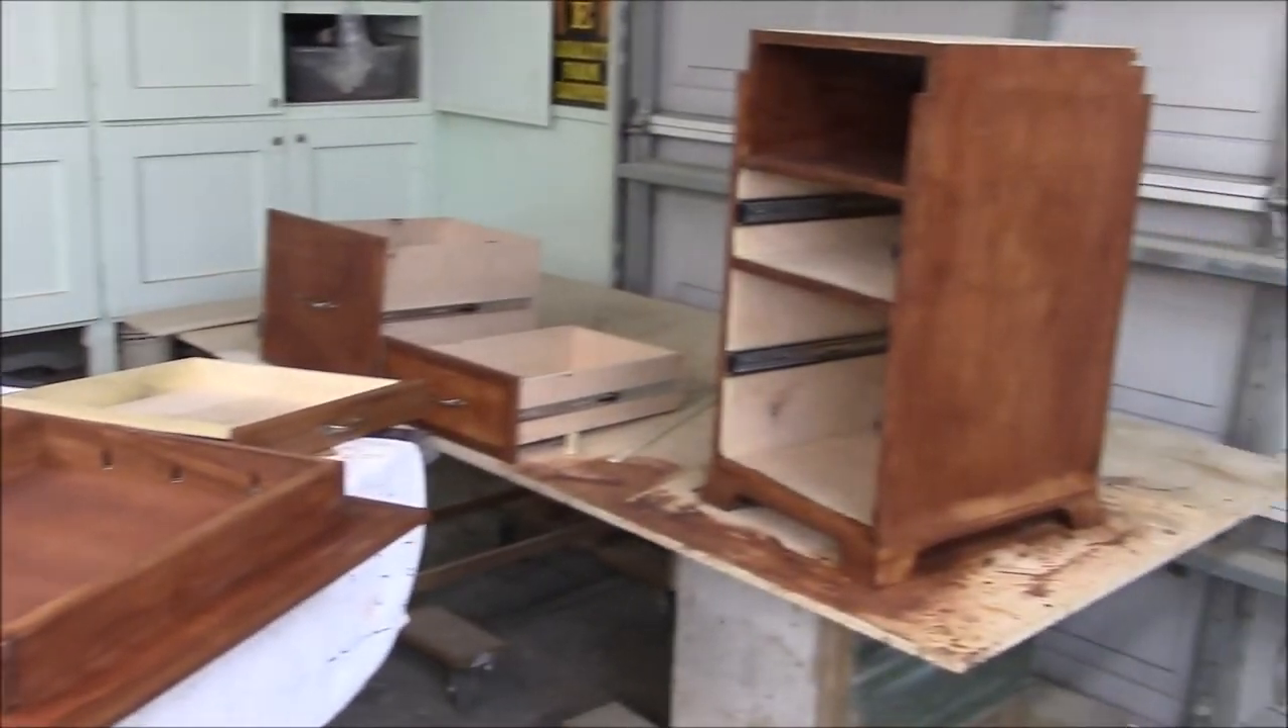Well, here's our whole desk all taken apart.